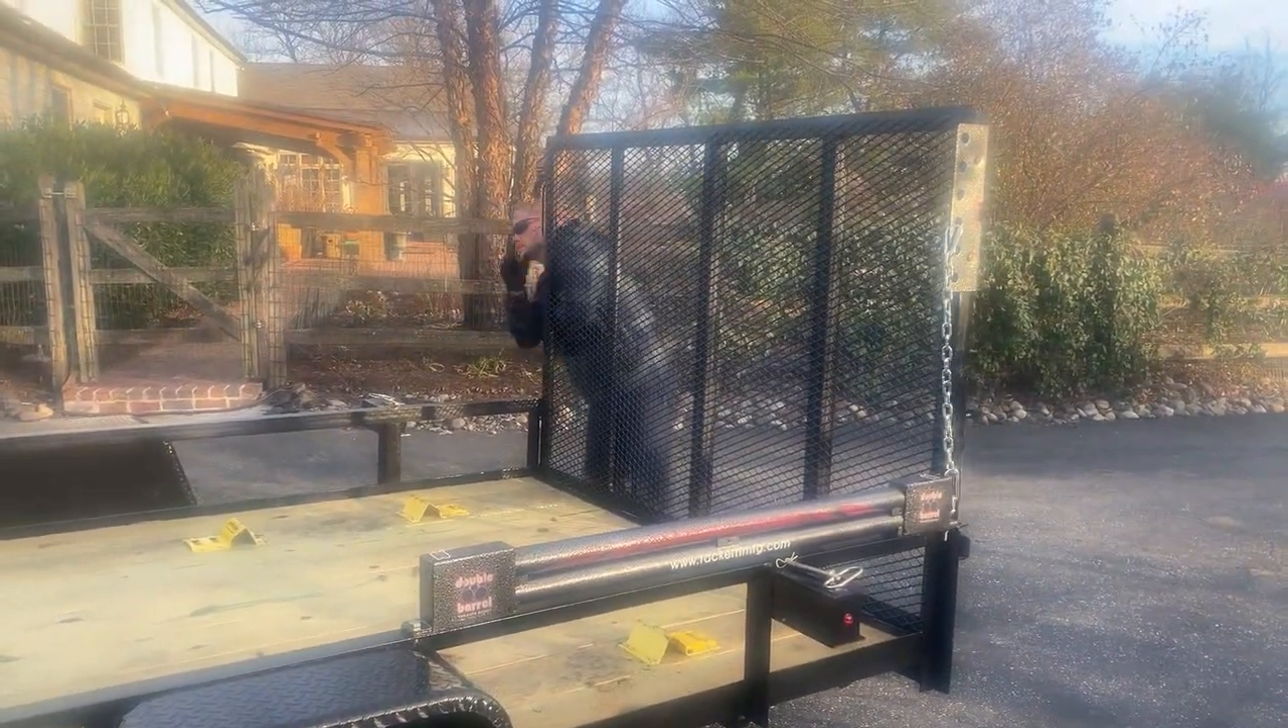So now we have our ramp lift assist system installed.